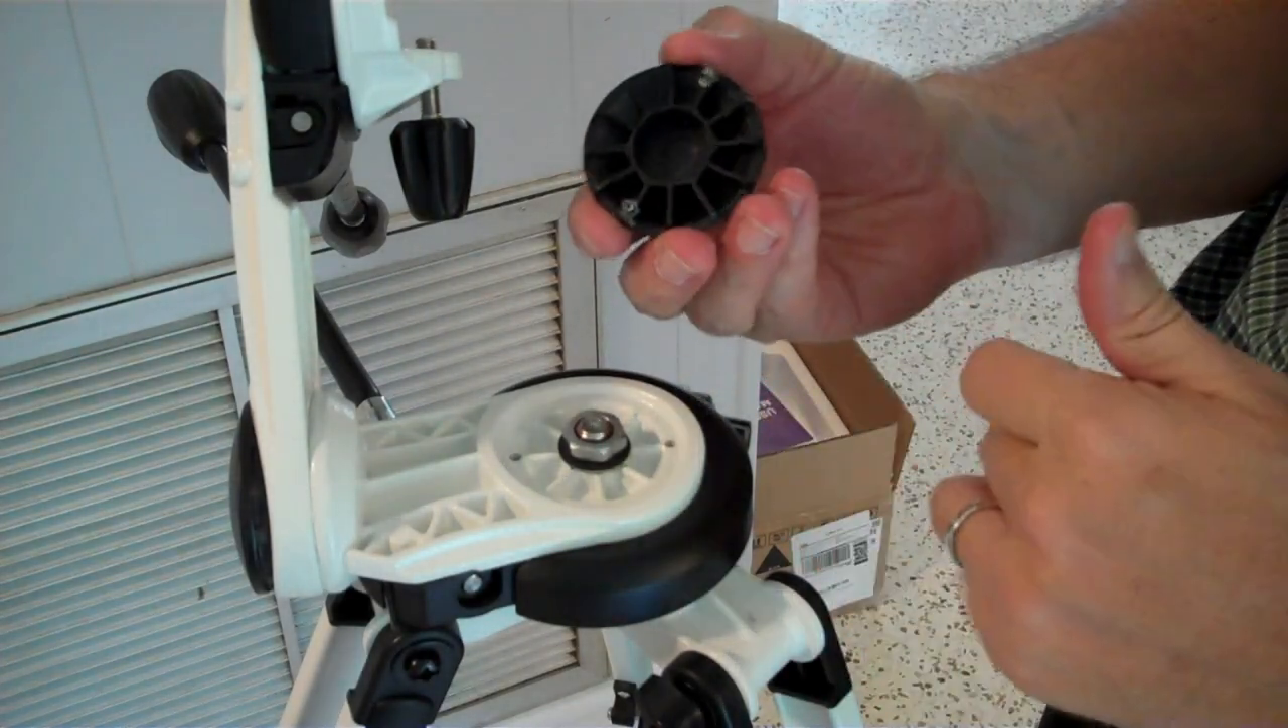All we have to do now is put these caps back on.